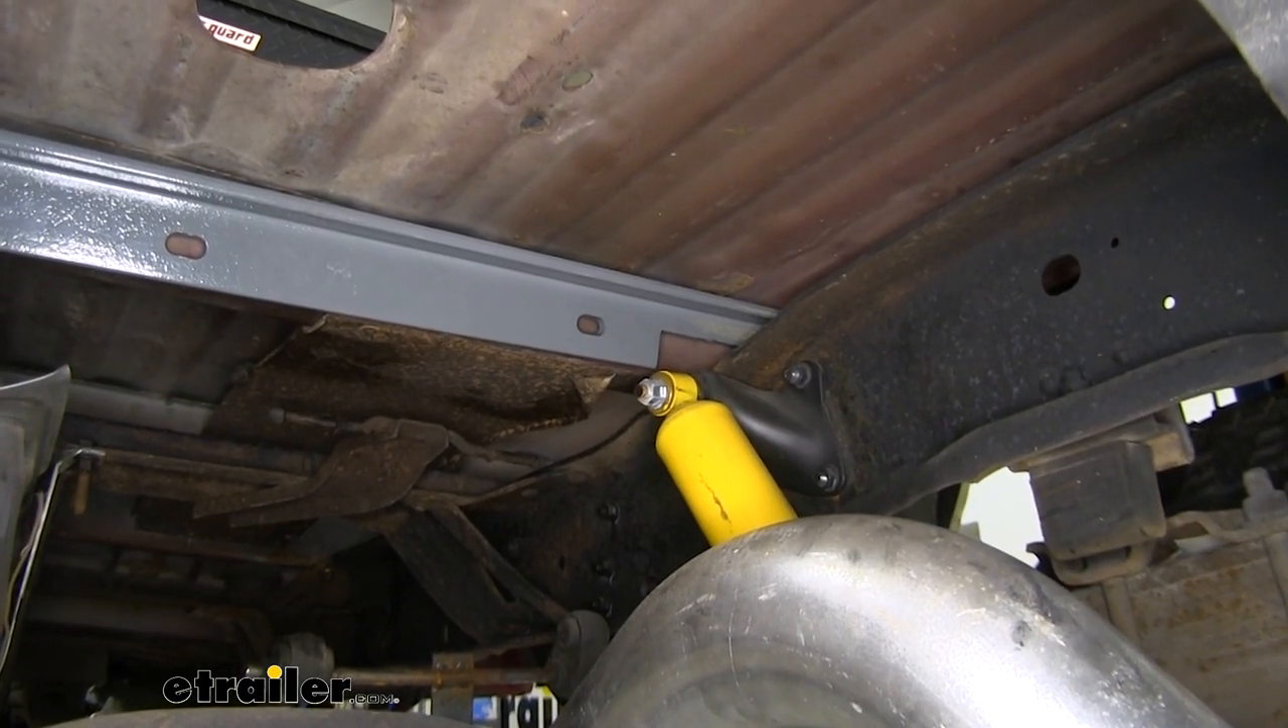We now have our cross member in position.